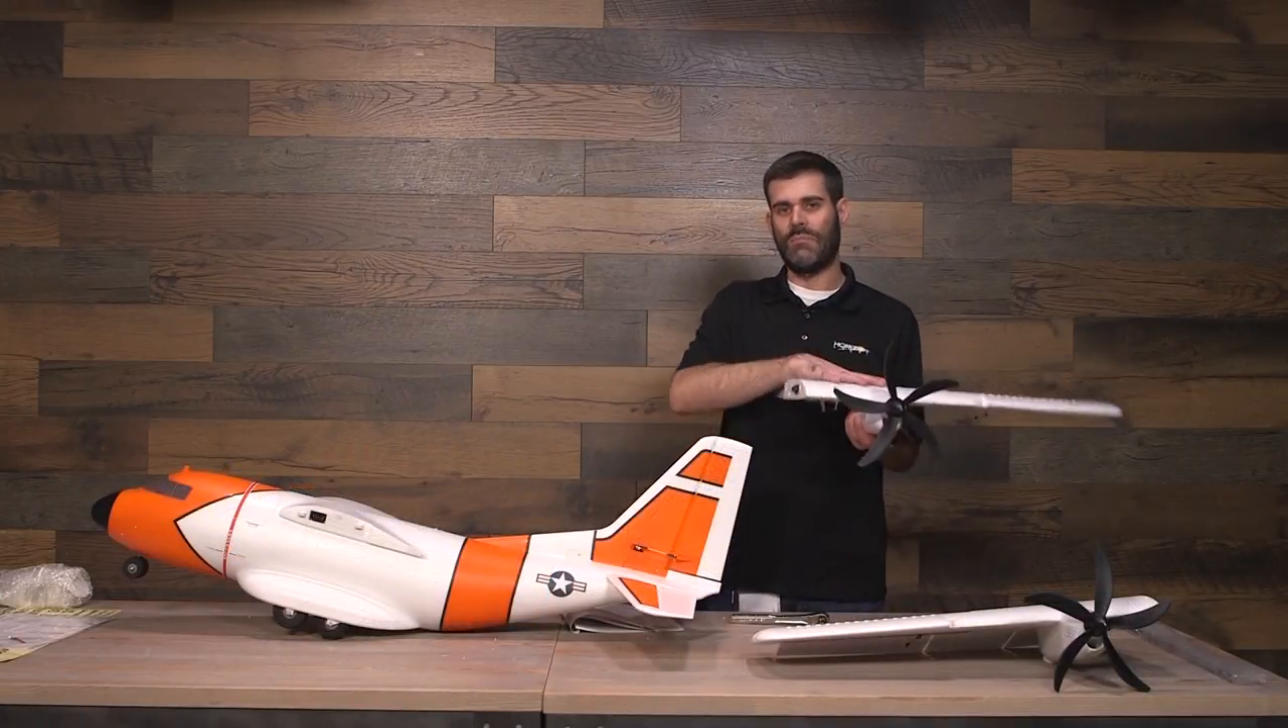So now that we've got the wing panels ready to go, we've got the props installed on both sides, we're going to install the wing panels on the fuselage.